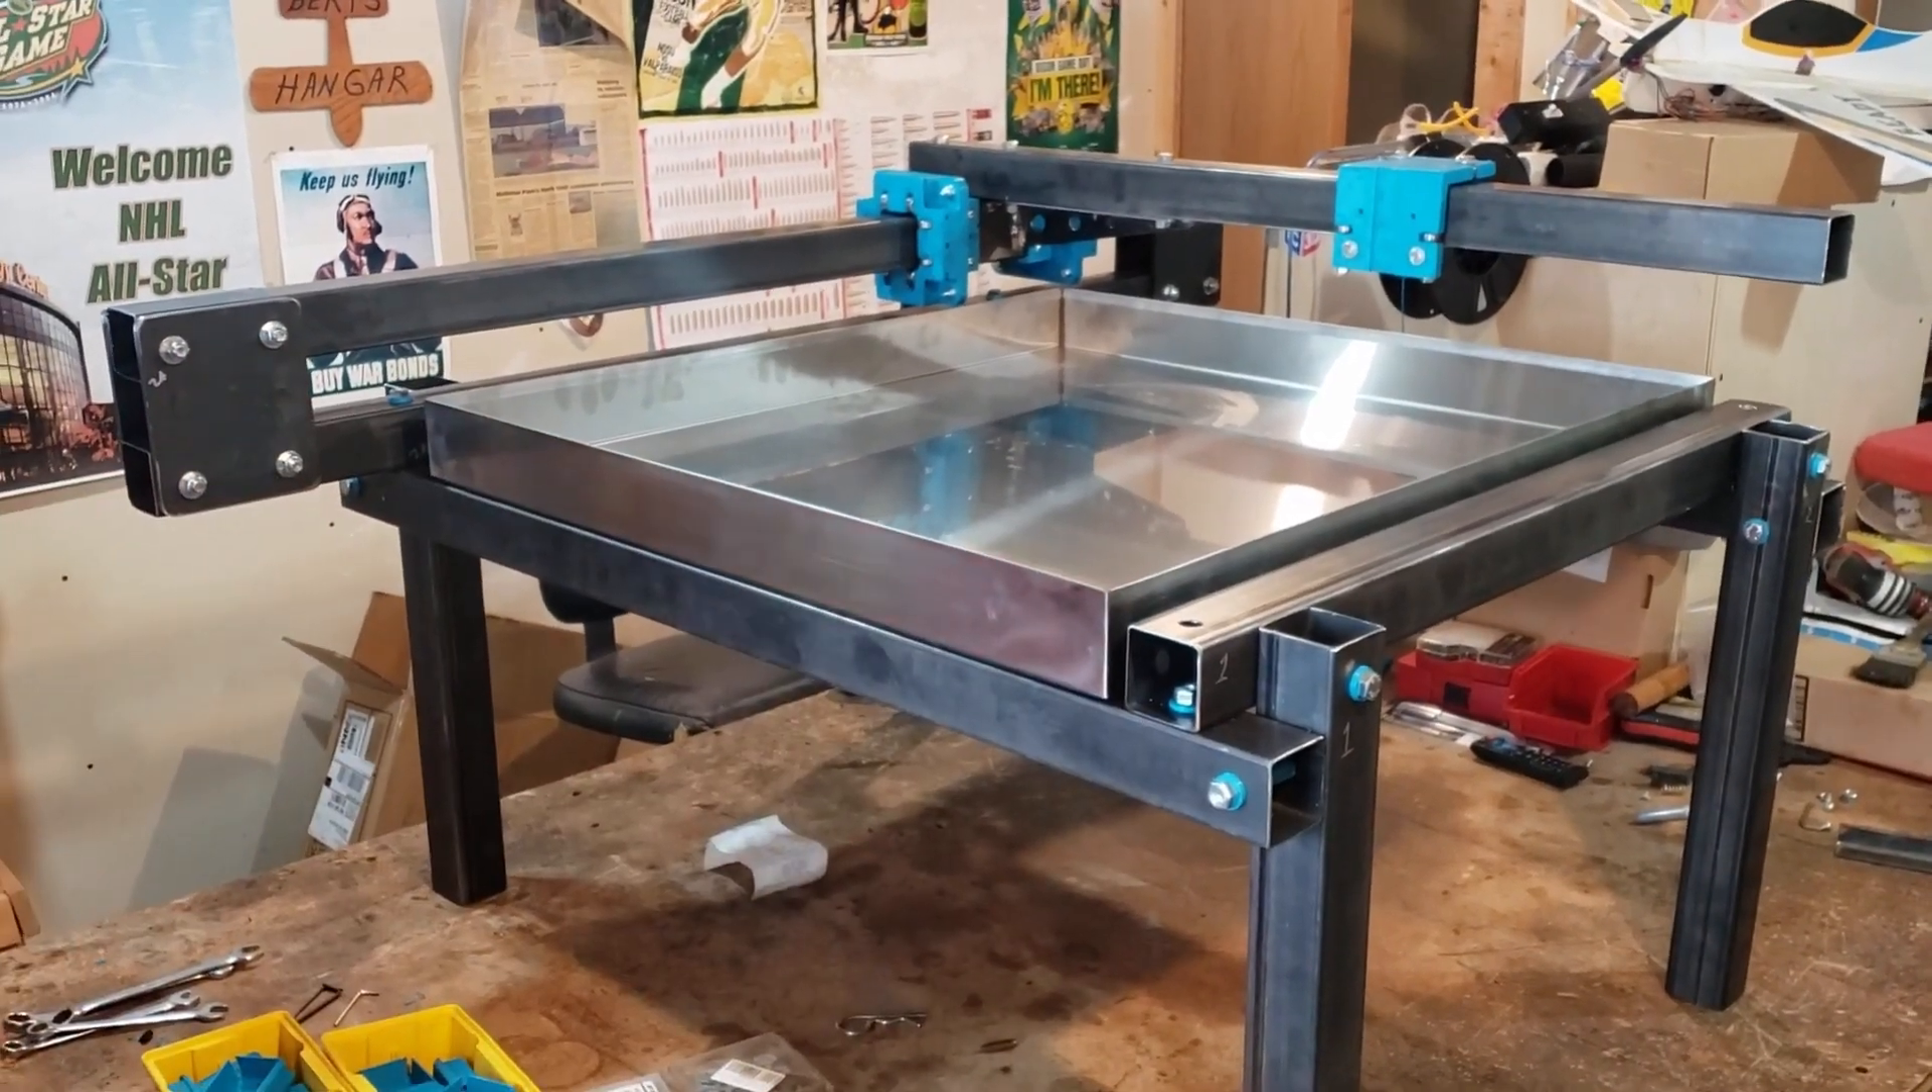We do have to put the slots in, or the slats in yet. That'll be the last step we do.